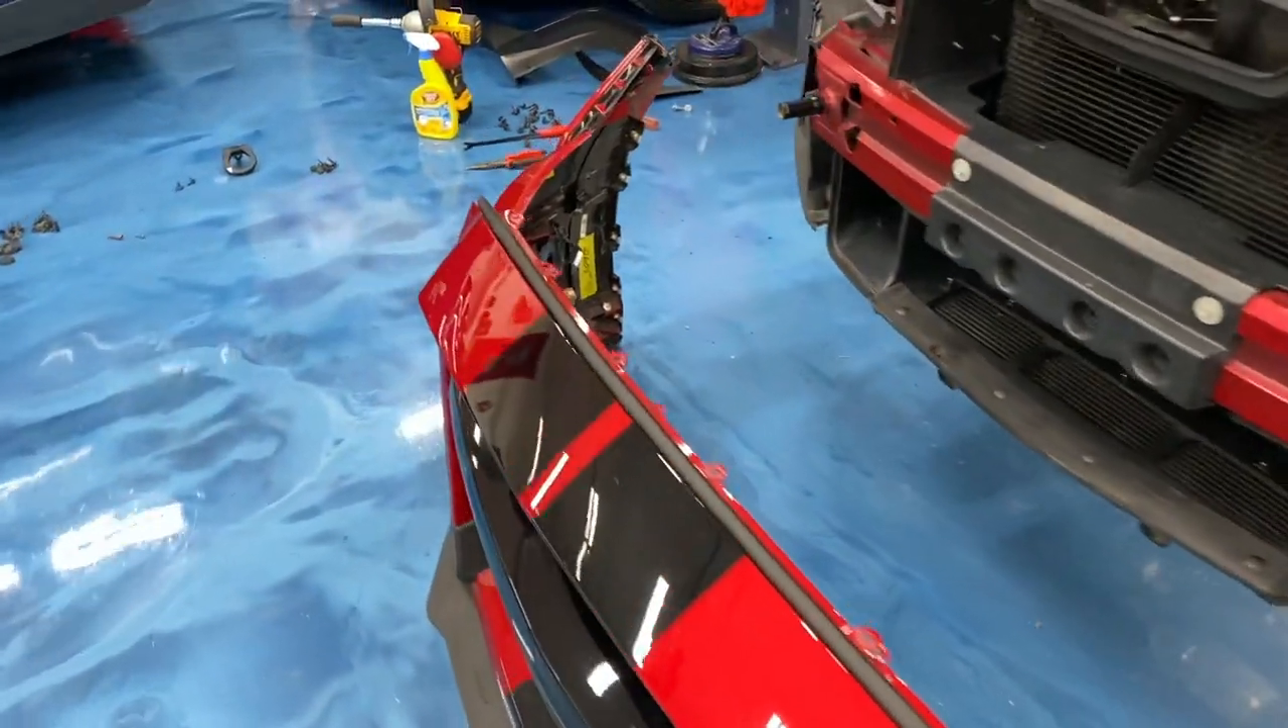There we go front fascia is removed.